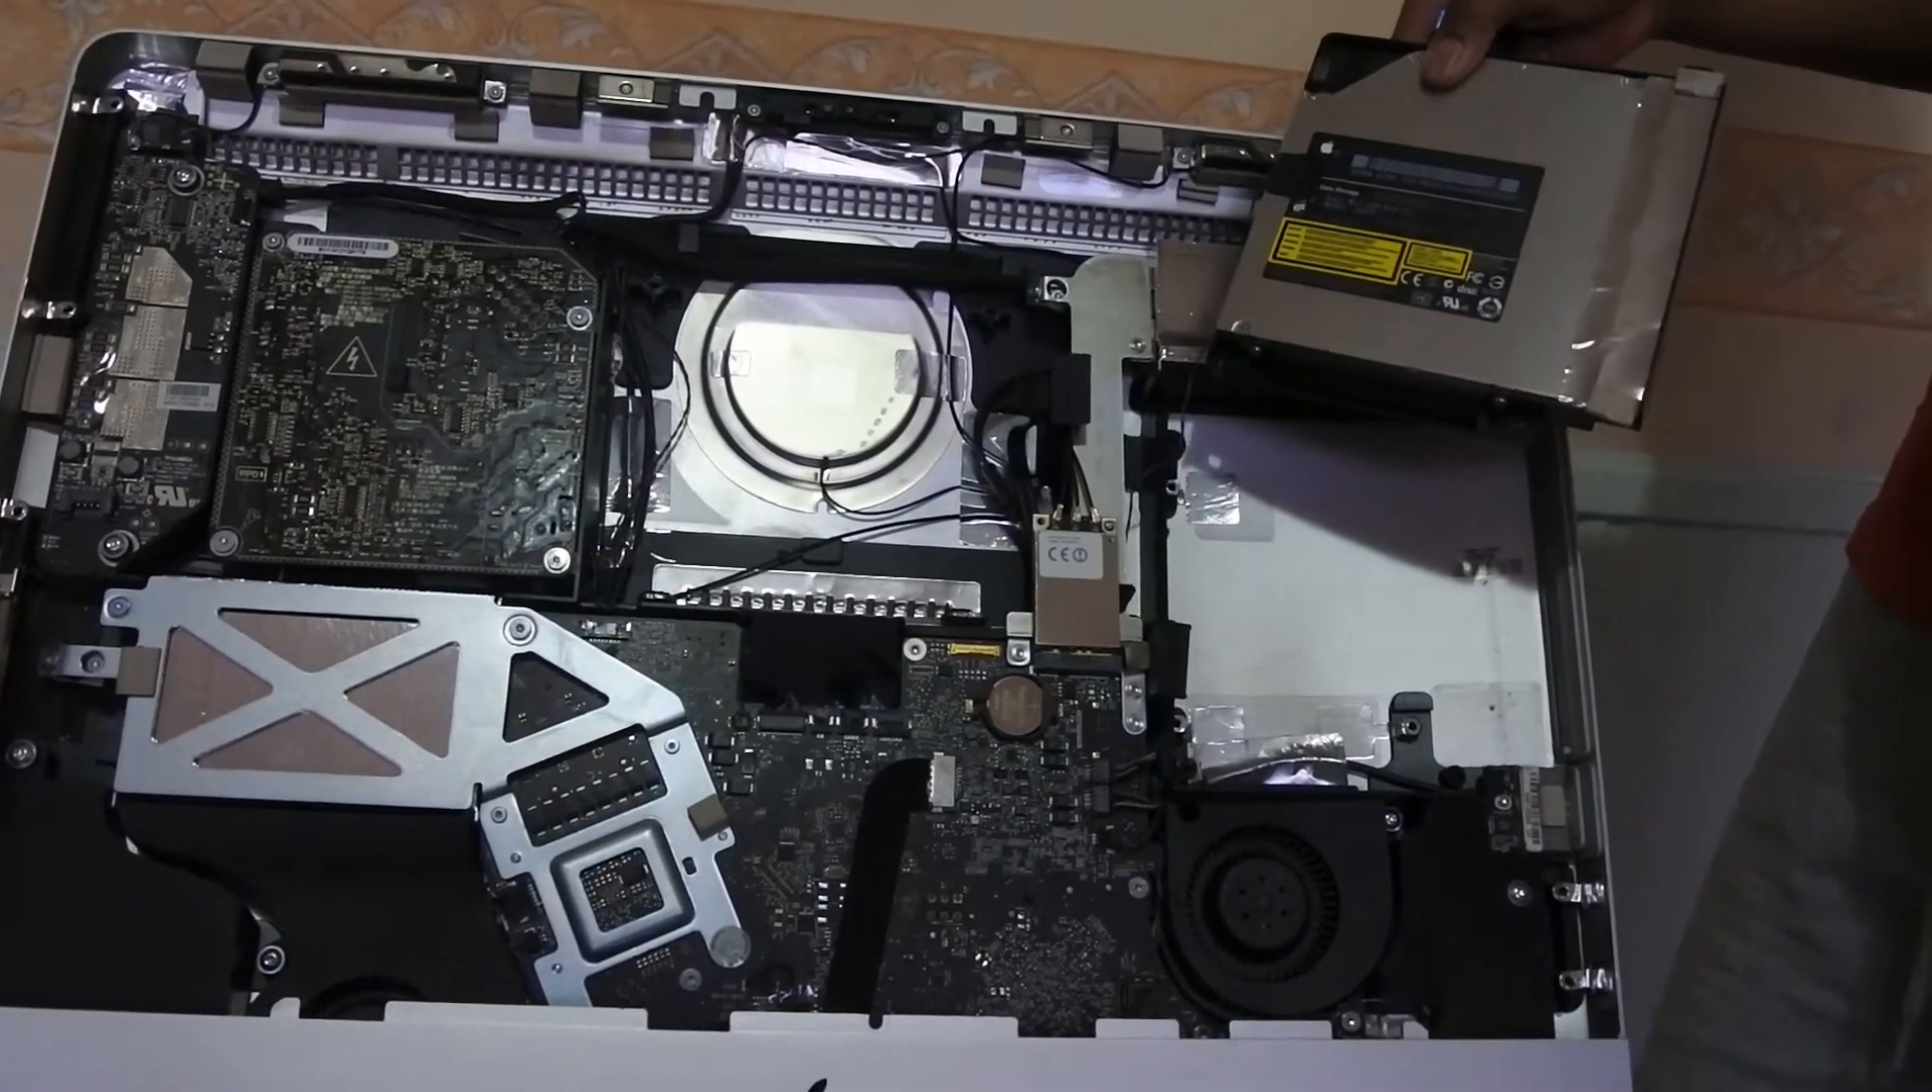There you have it you have just taken out the optical drive.